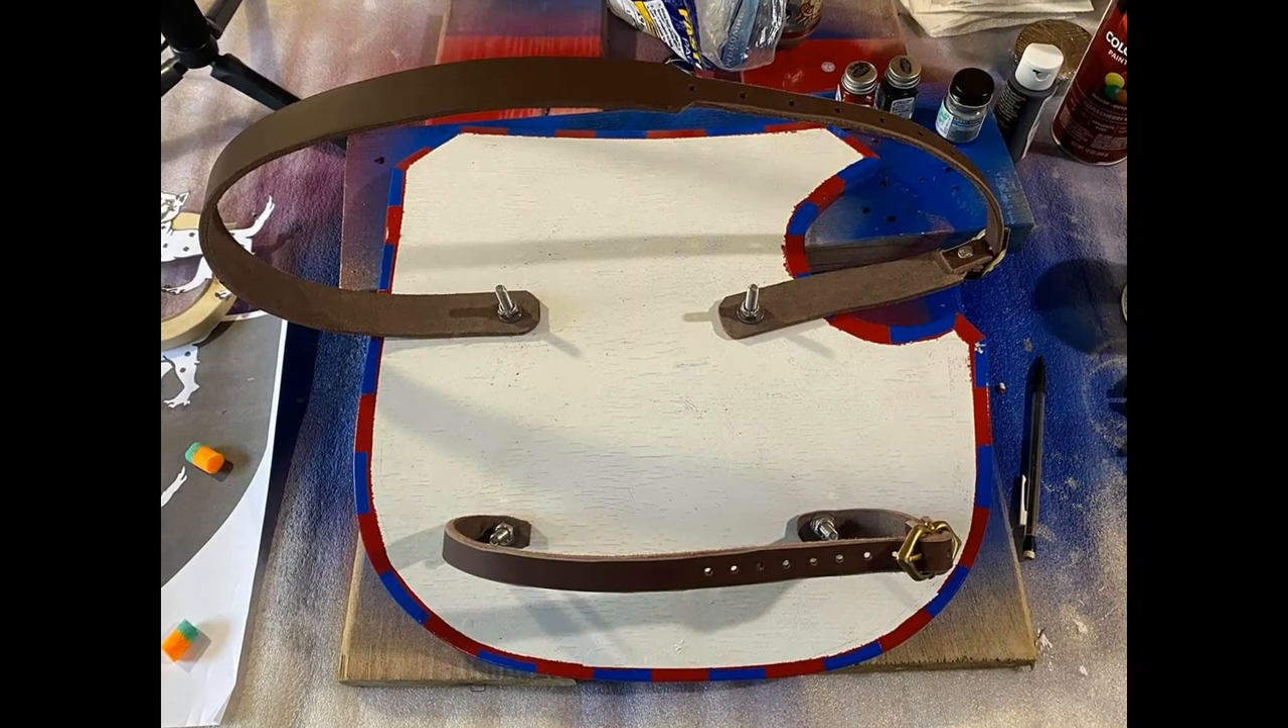Once the straps and the hardware were complete, I ended up removing the masking tape from the backside of the shield blank, and then bolting the straps into place.